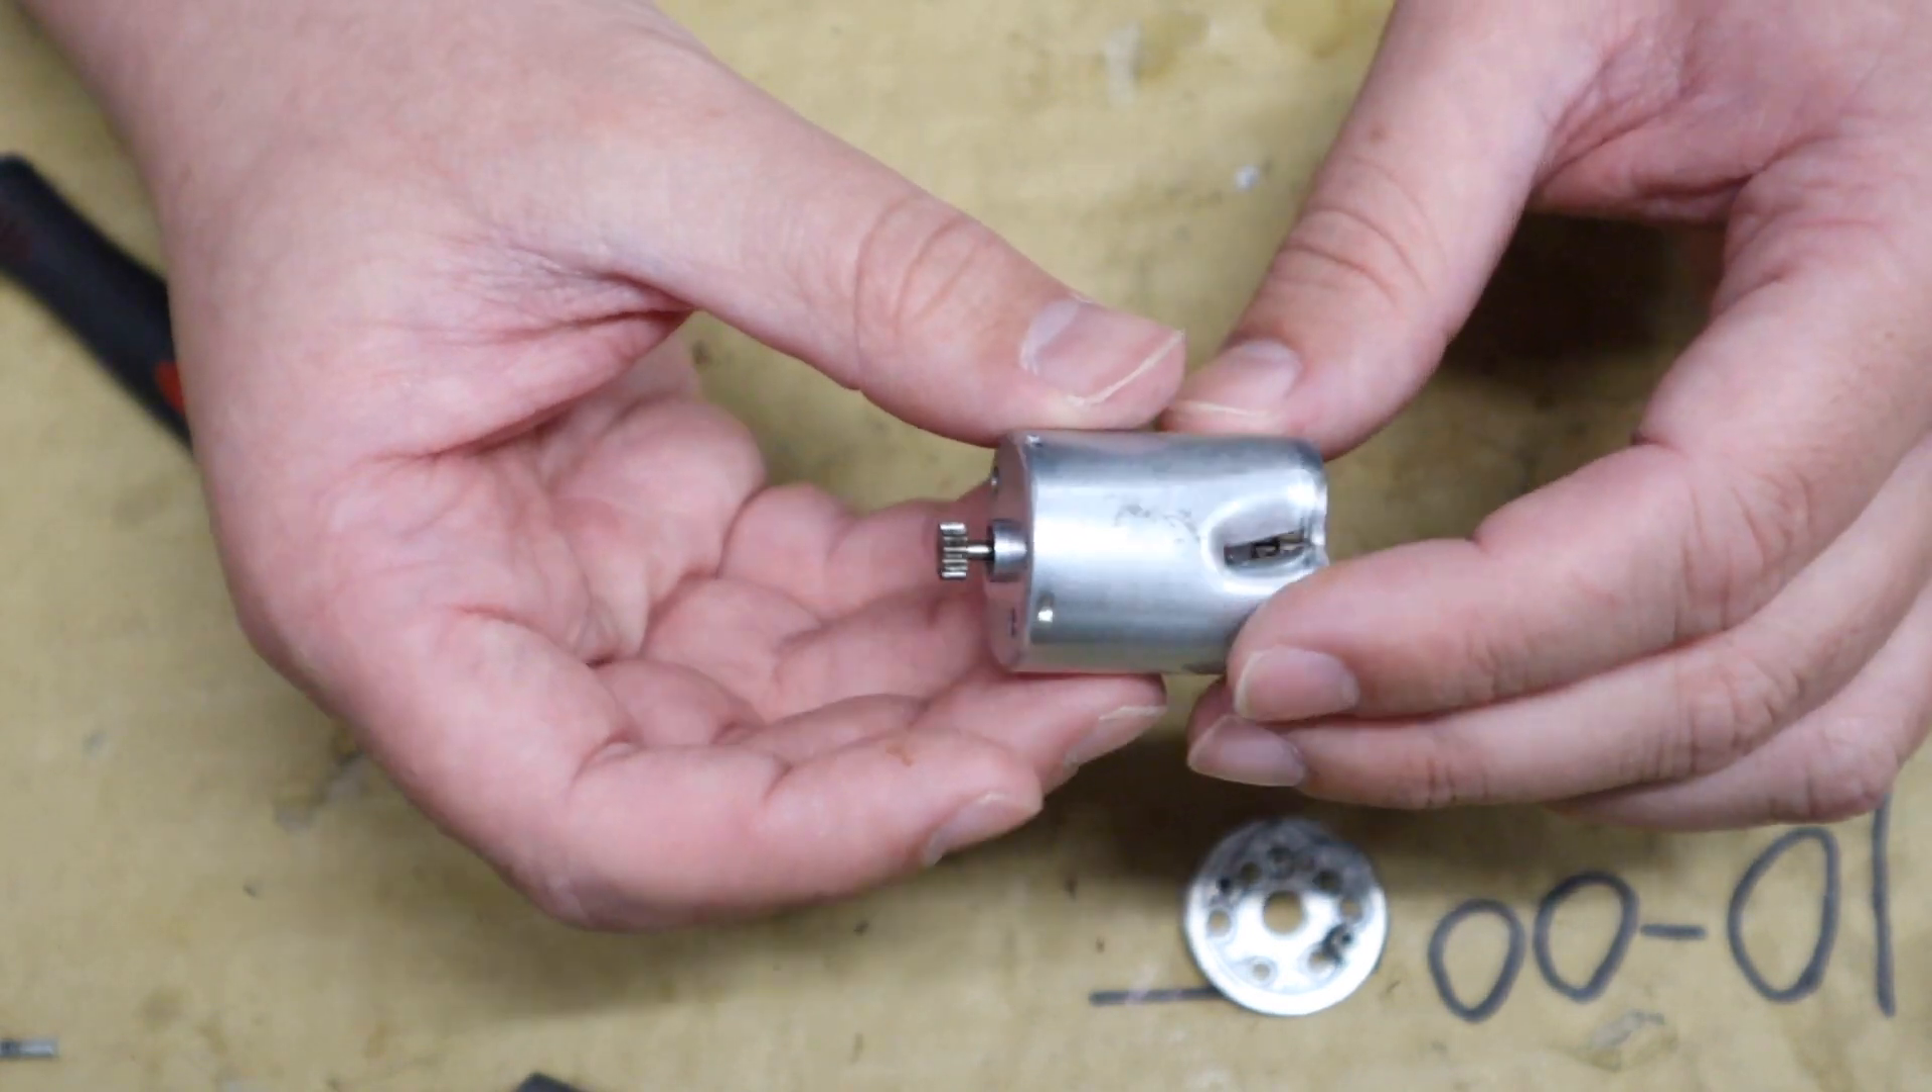There's our motor without the gearbox.